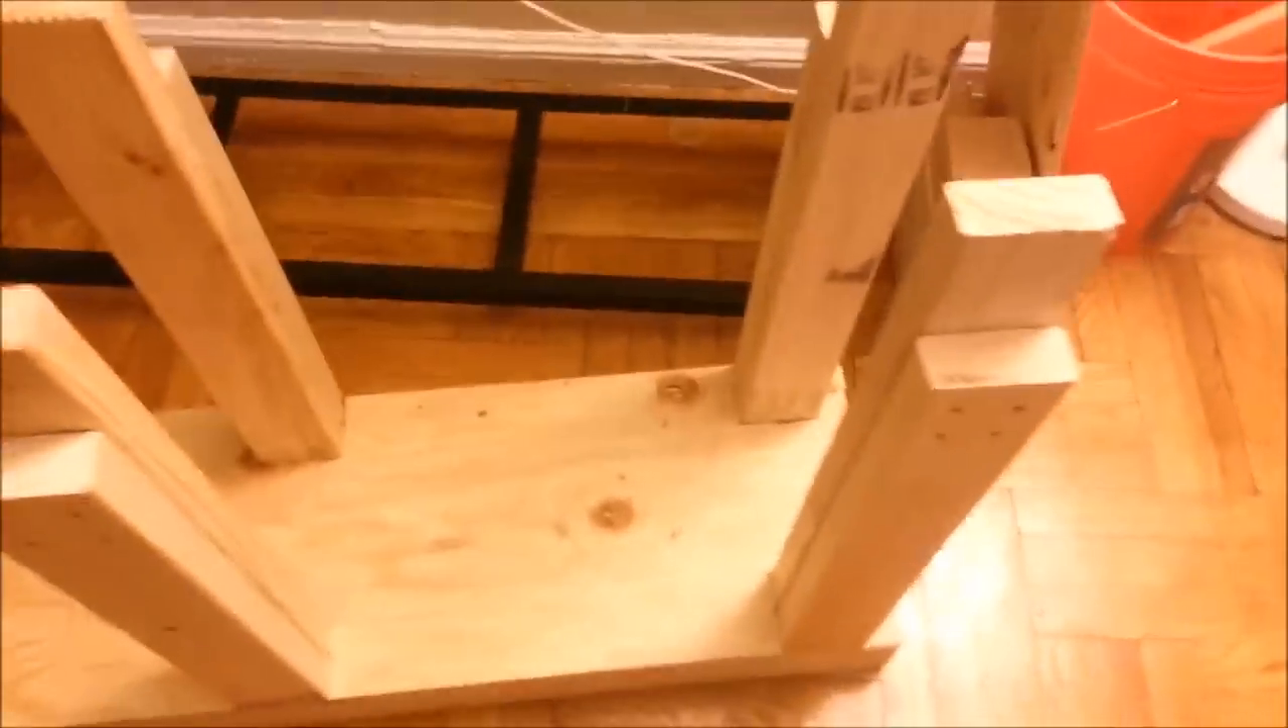I decided to do the same kind of posts from the corners in the middle and you could see I dropped the bottom piece in.